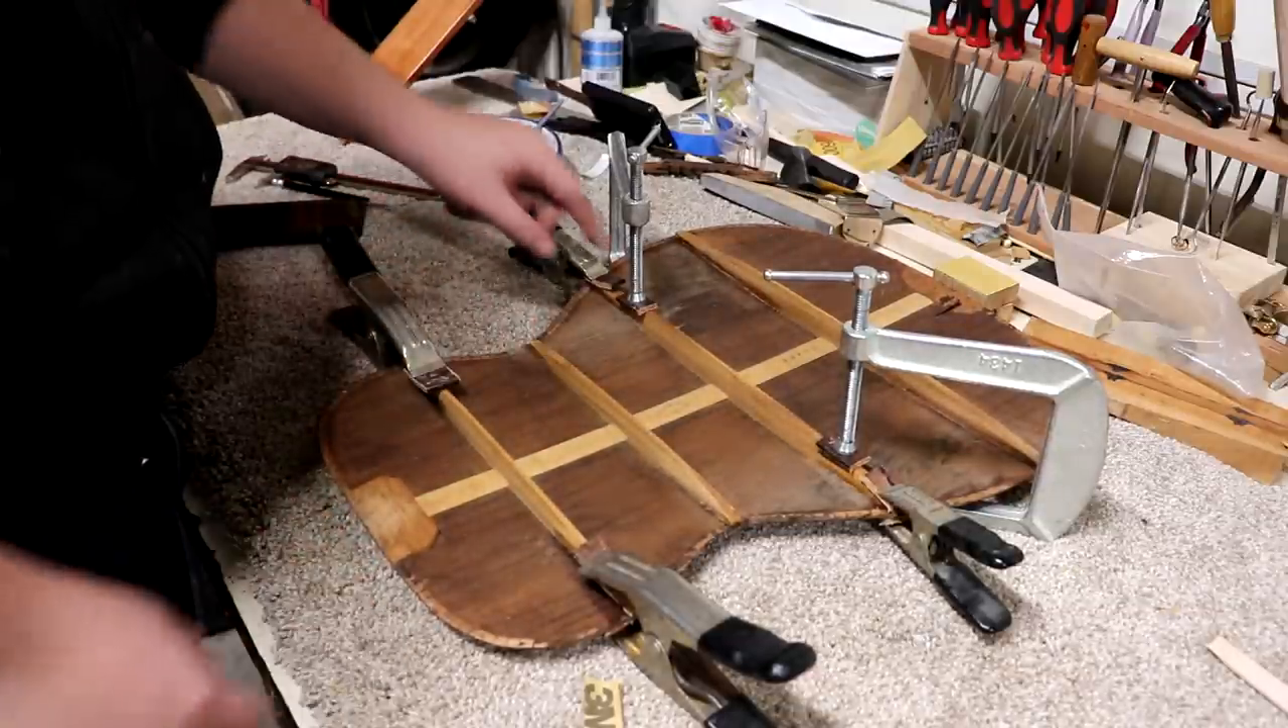Well I got these last braces clamped on here.